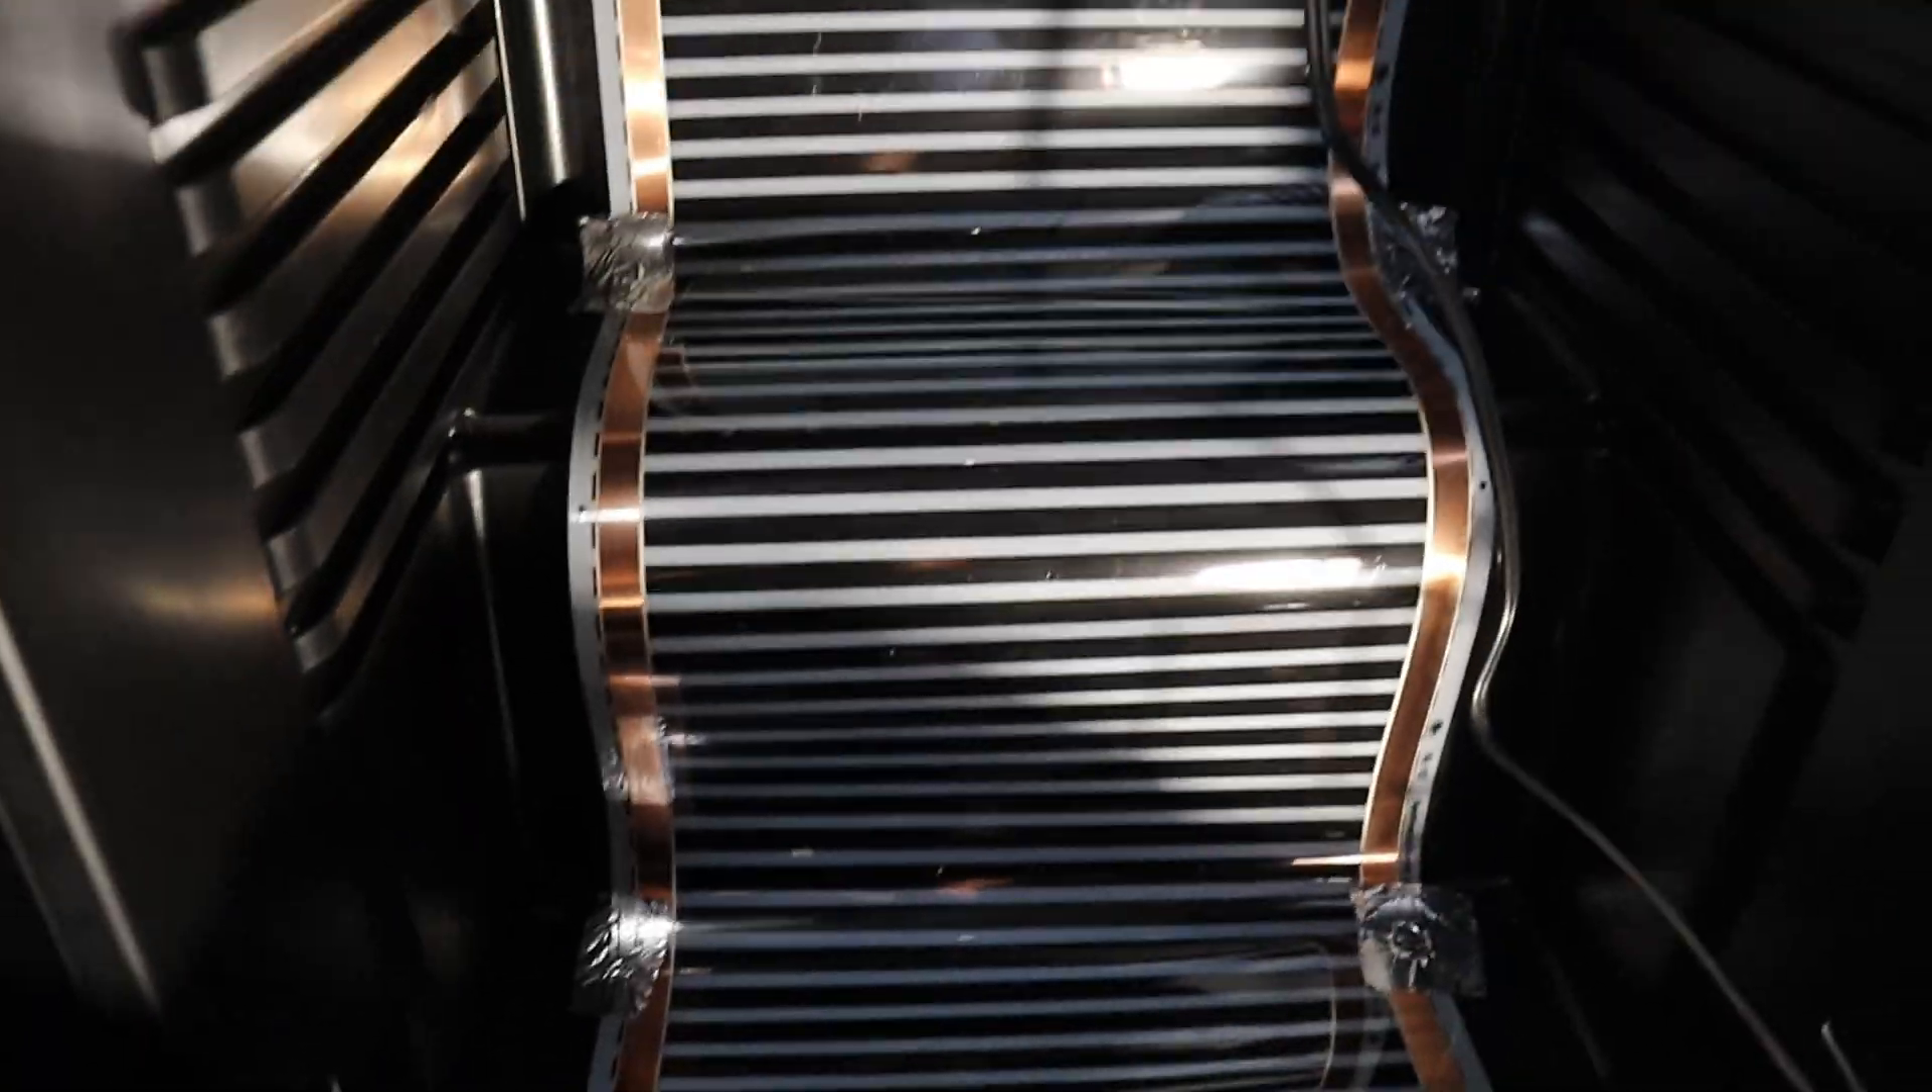So you can see we got that flex watt tape in there. It's taped up at the top. And then I just followed the contour of the back.